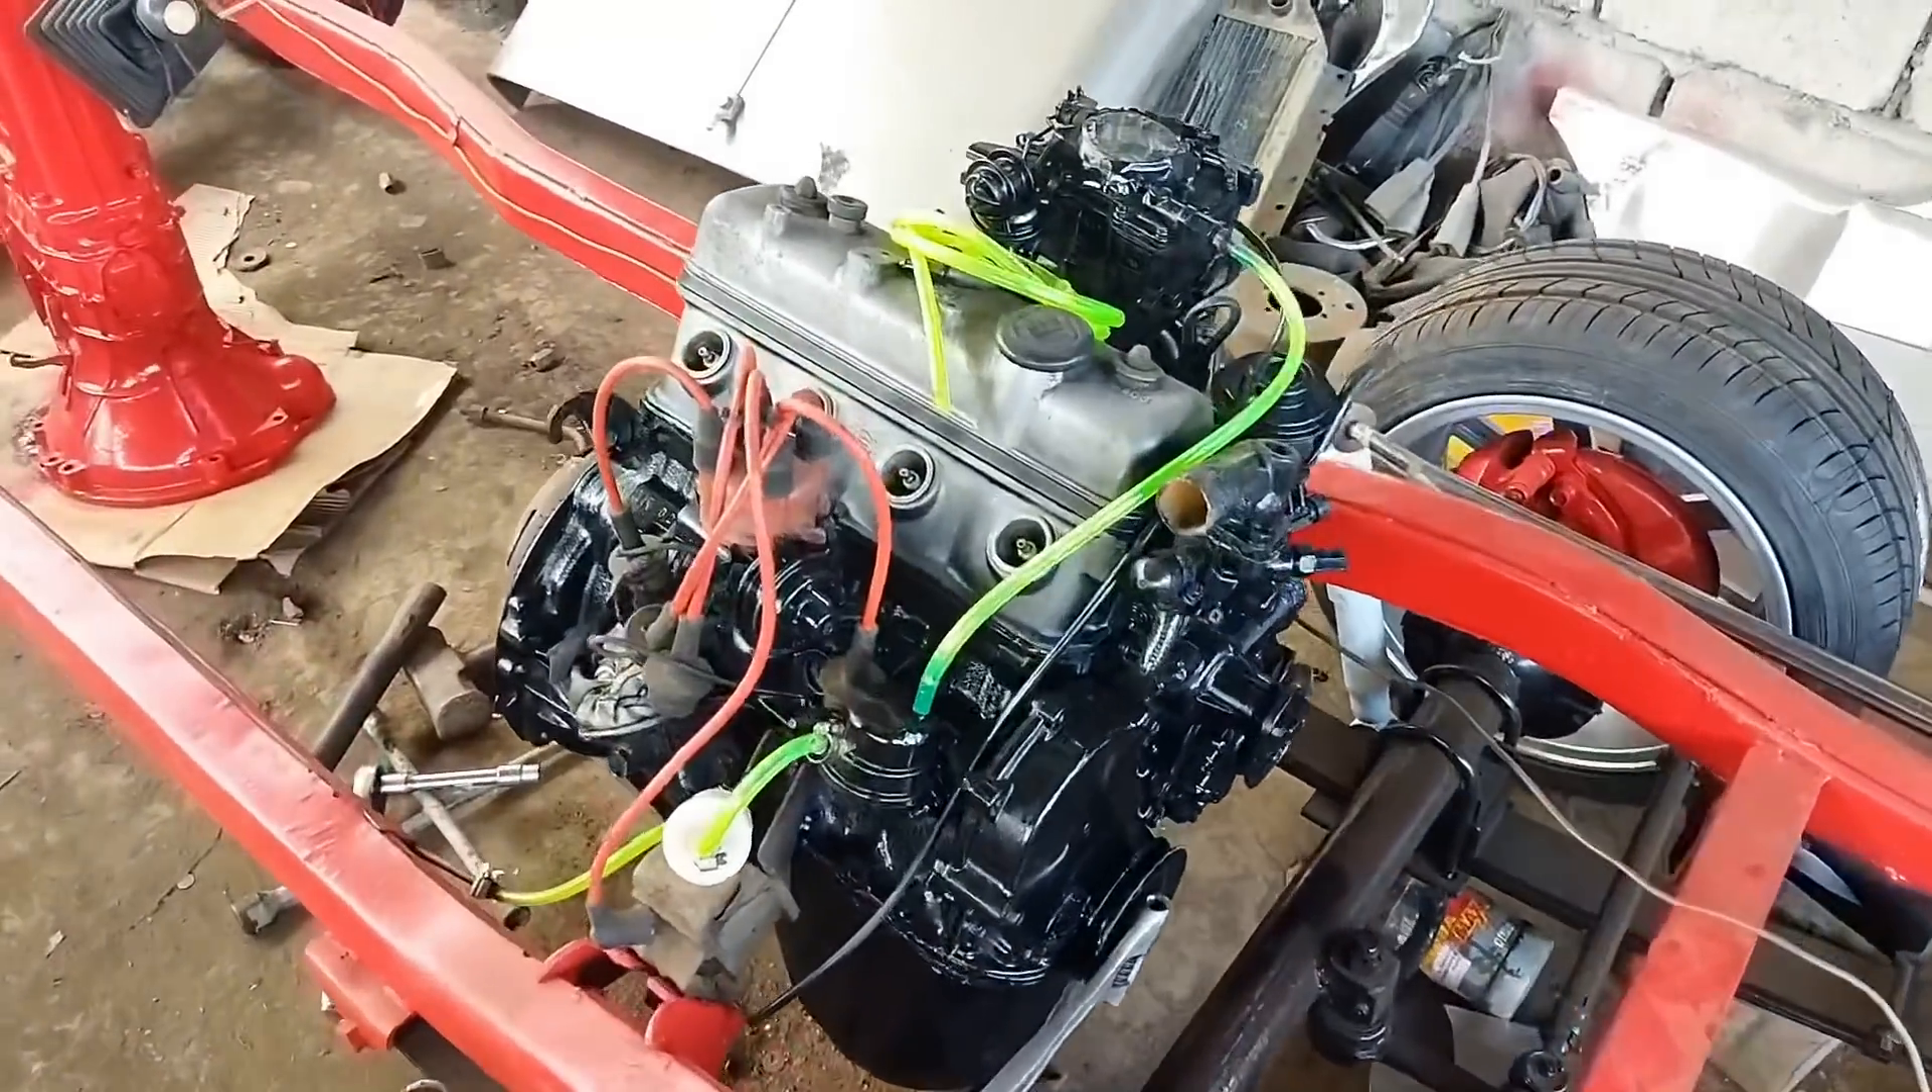So yan guys, nakabit na yung makina niya.